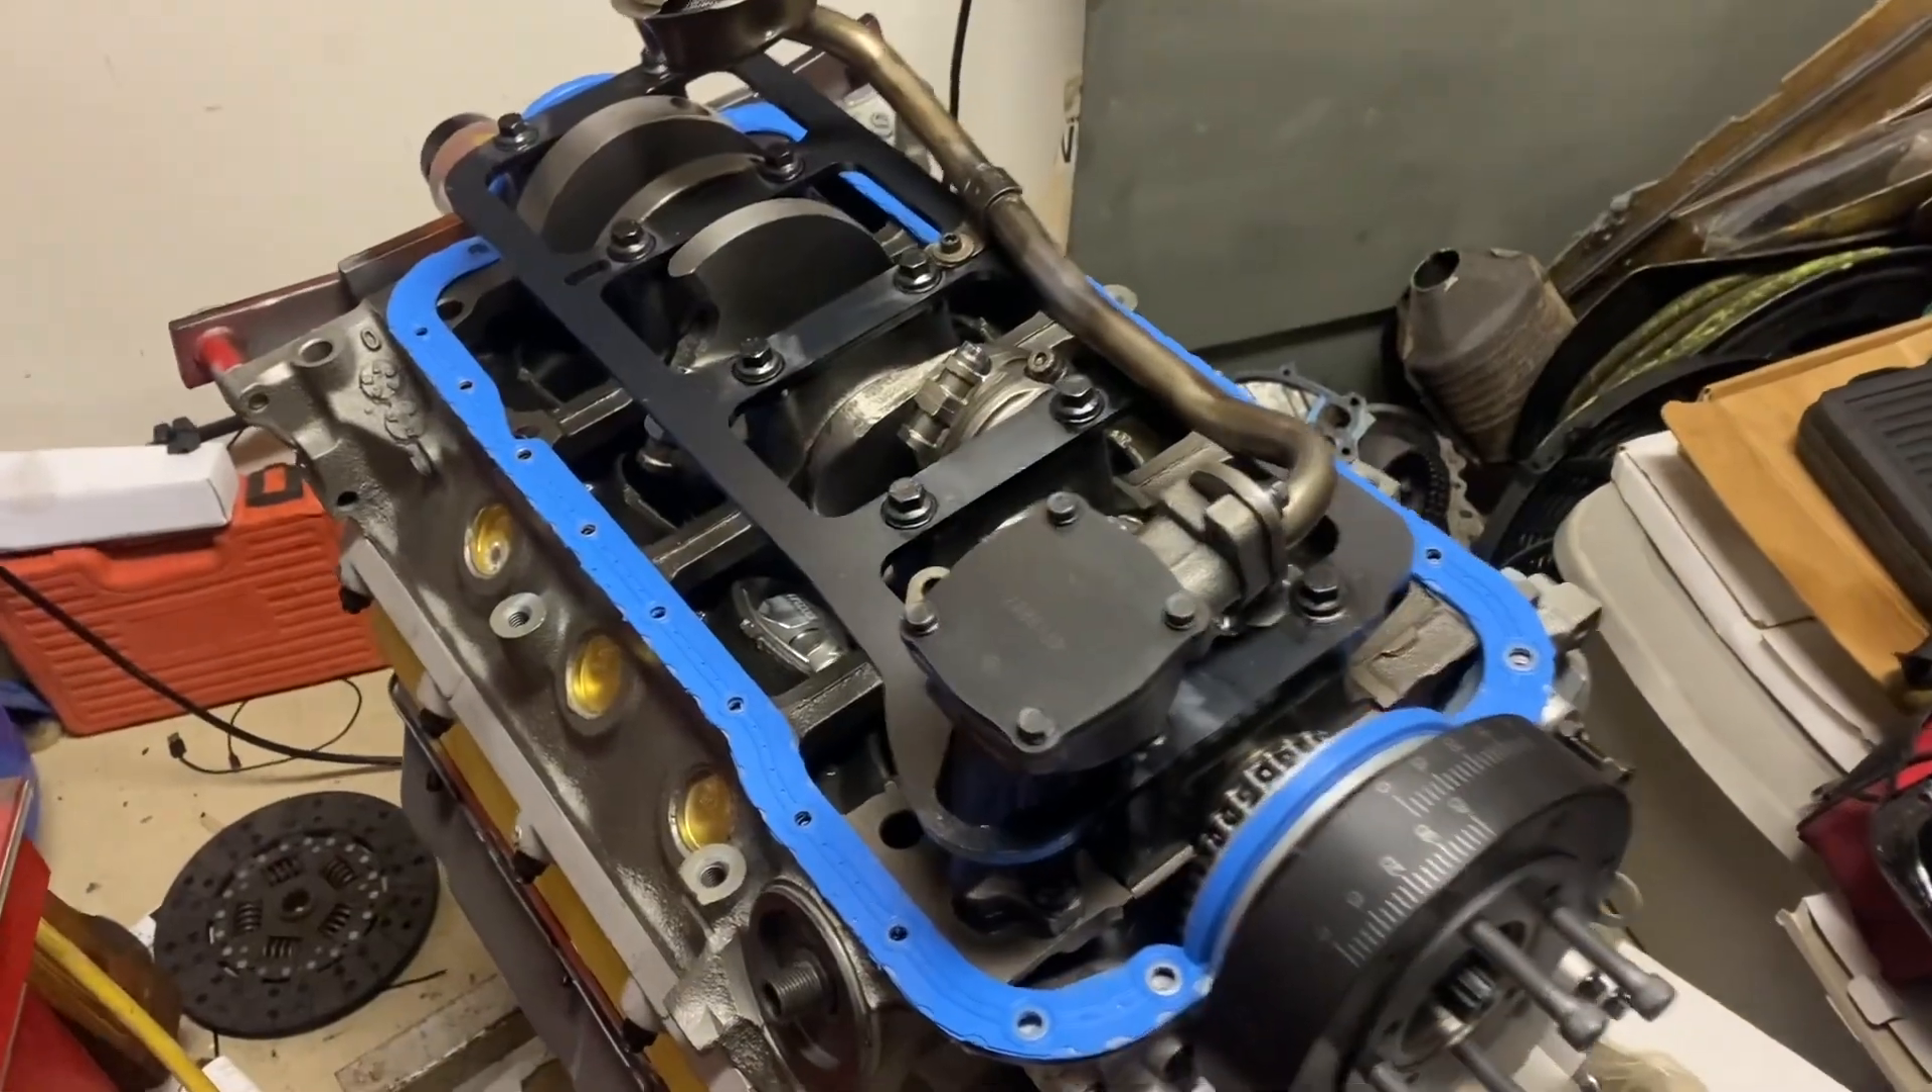All right here's the last look before i put the oil pan on.